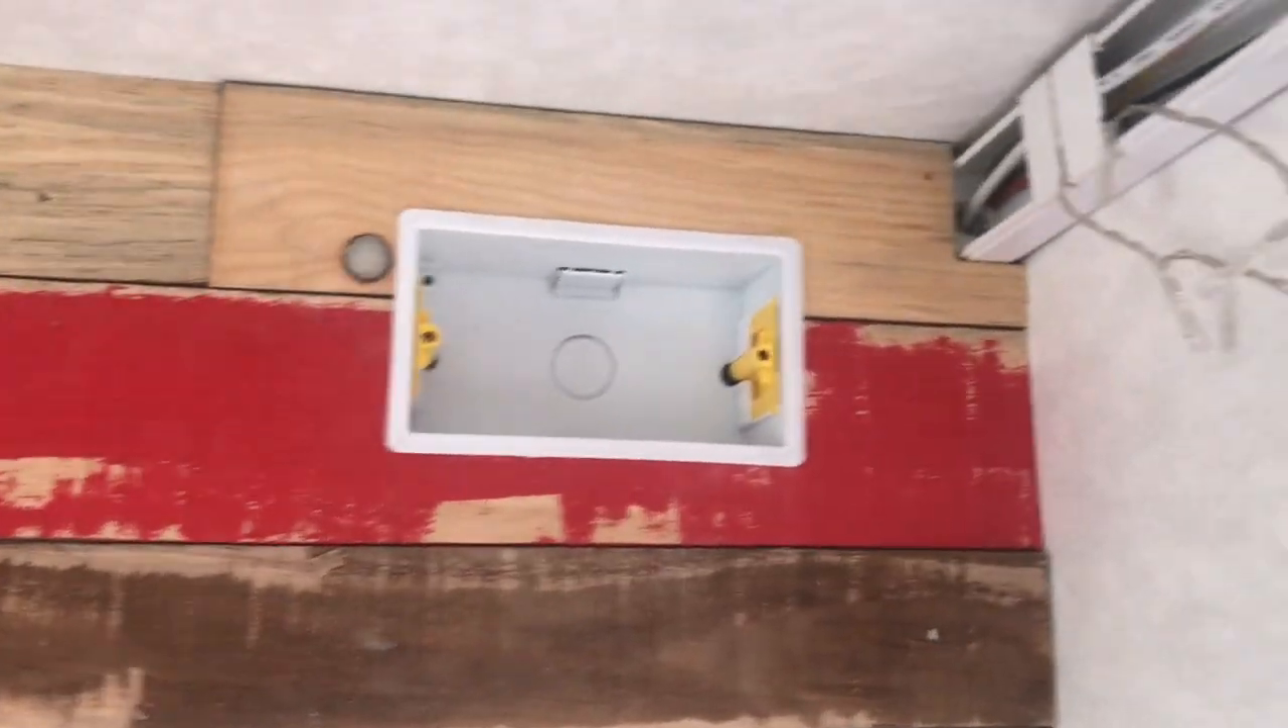The back box is in place.